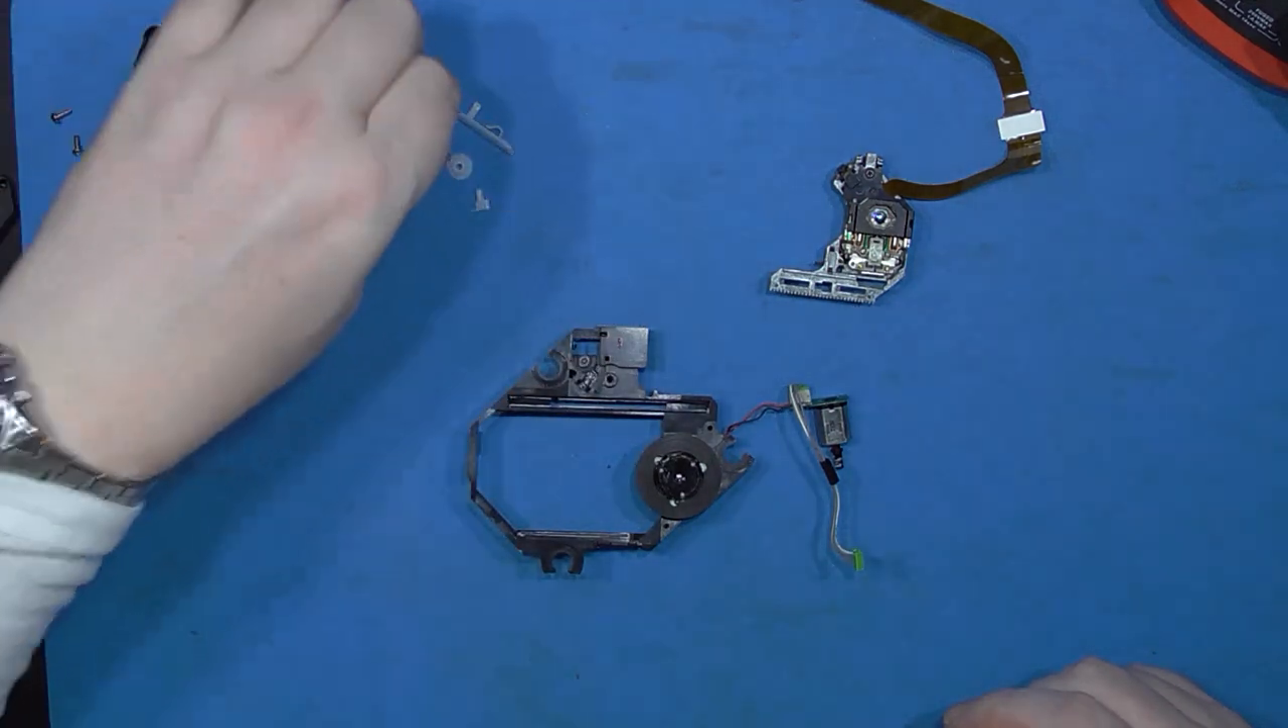That's the laser block stripped down.